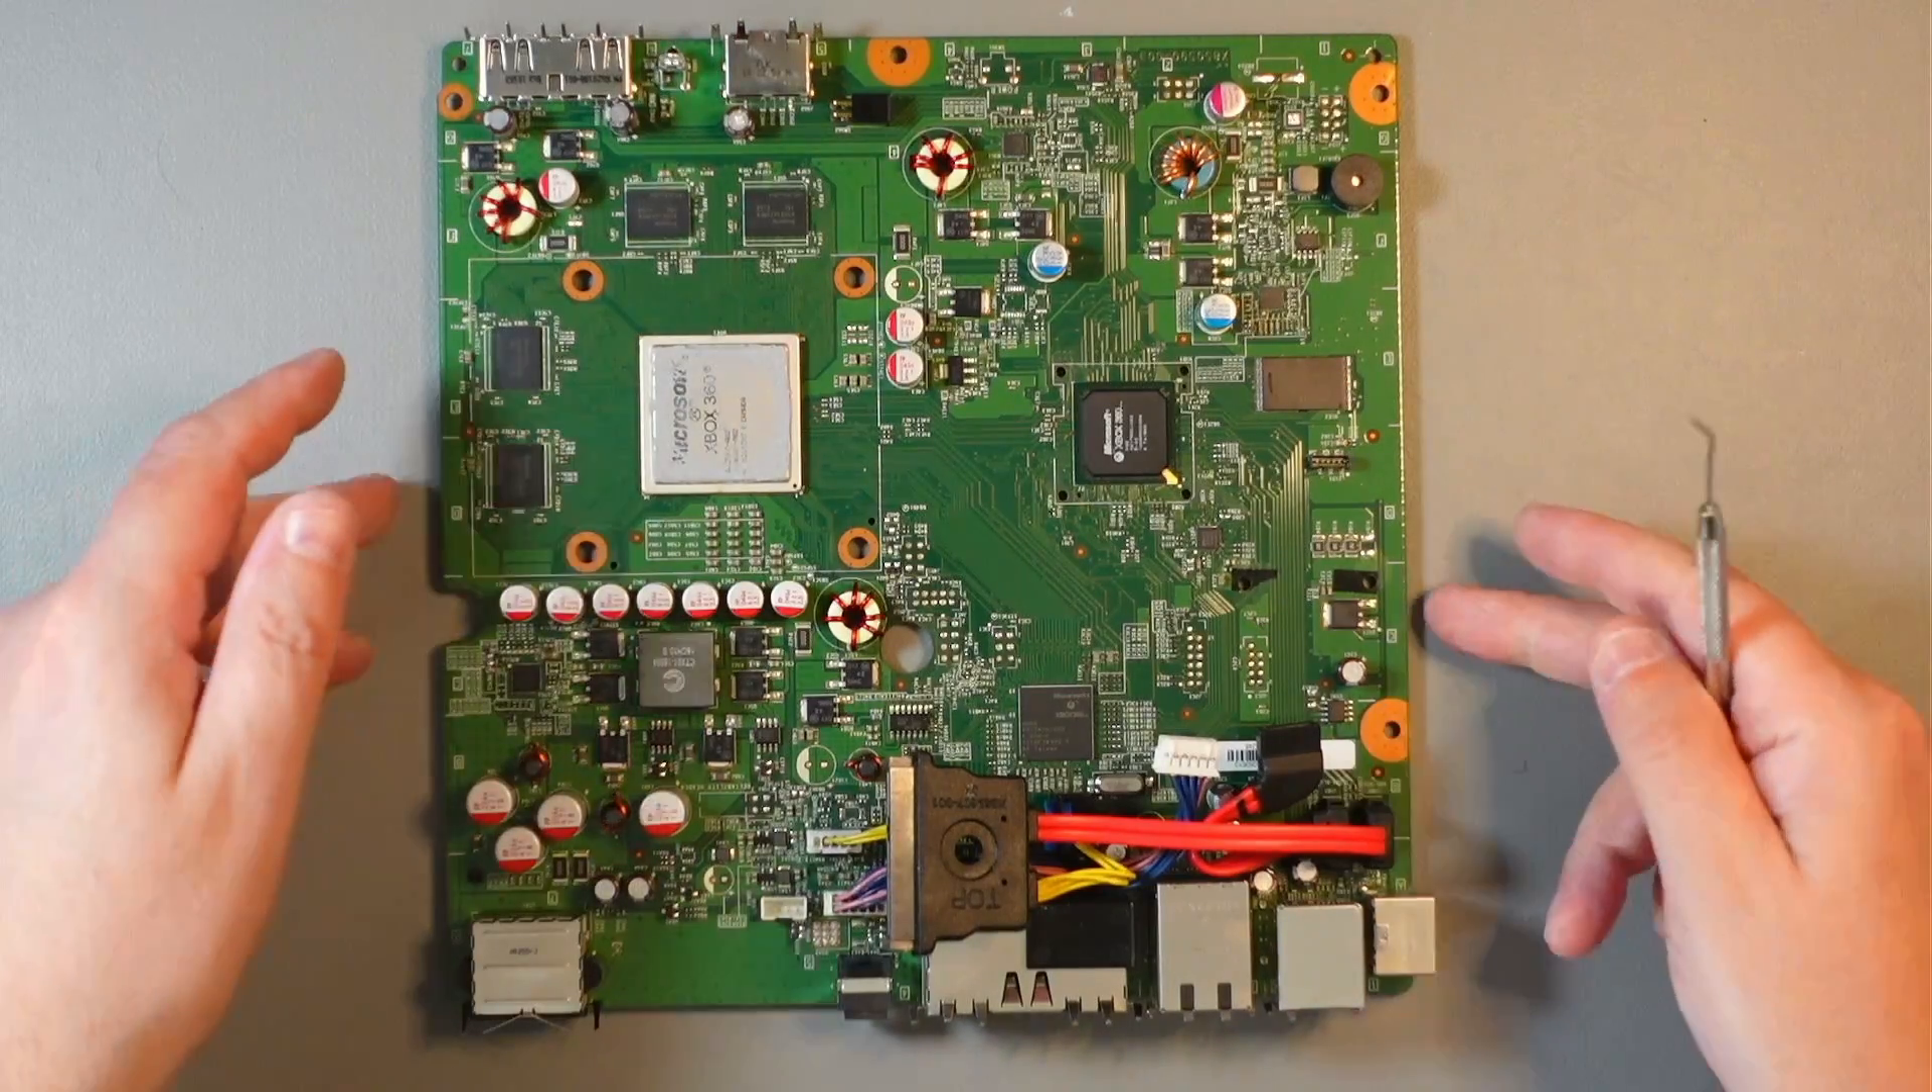Okay, so the Xbox has been taken apart.